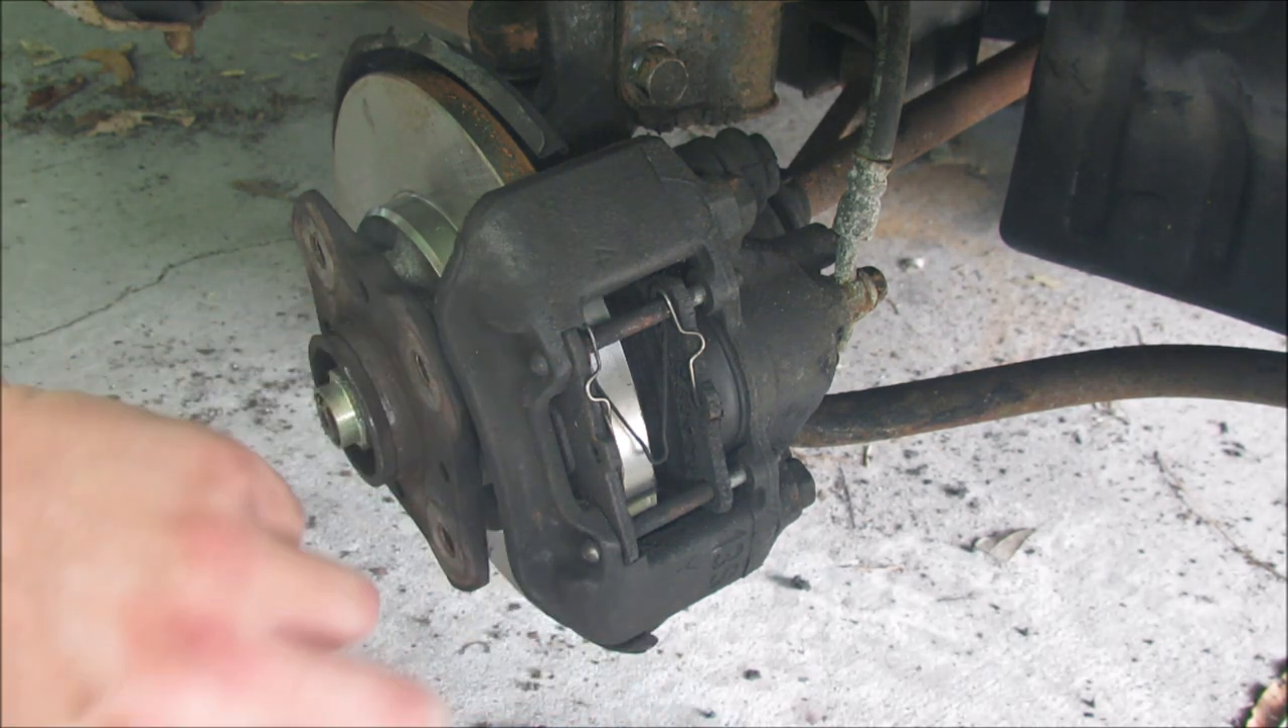Alright. As you can see, we reinstalled the spindle knuckle assembly, put all of our bolts back in and put the caliper back on with the old brakes in it.